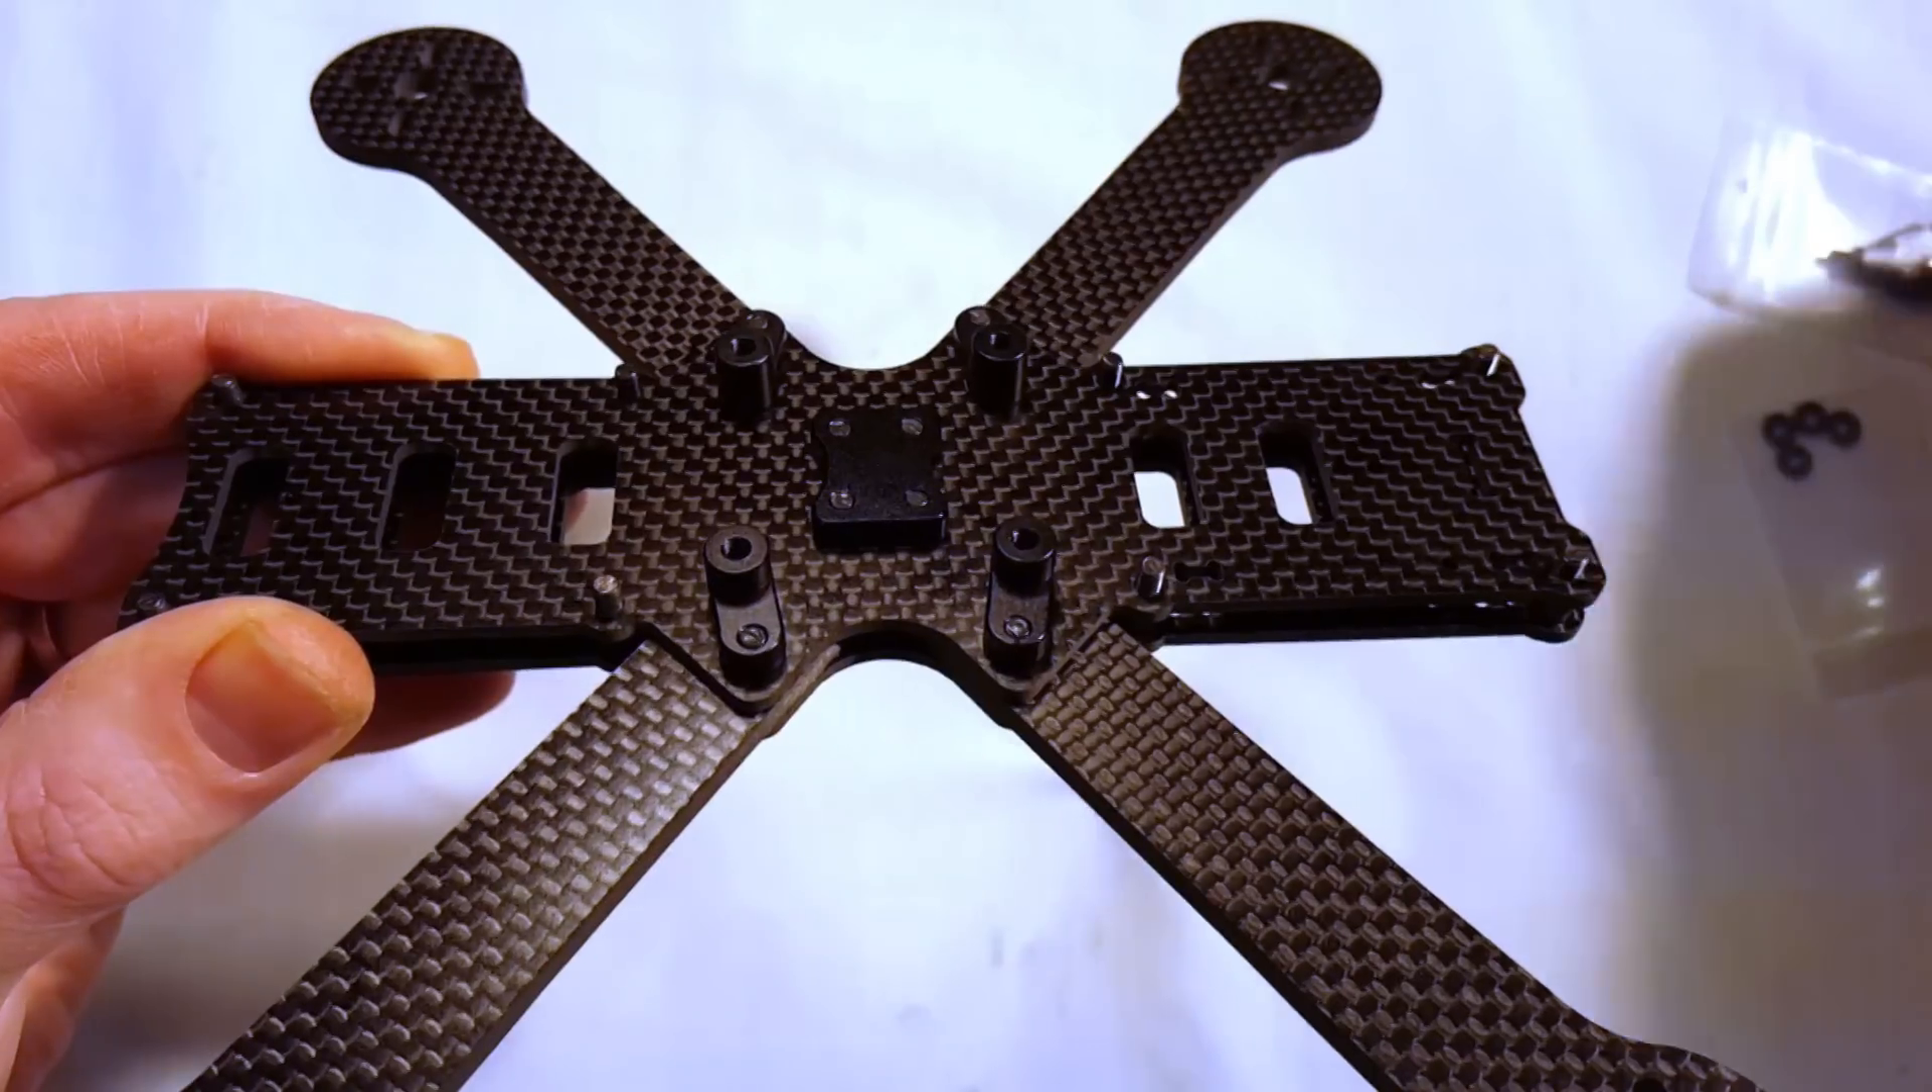Okay so i've got all four of those standoffs put on got that middle piece screwed in and that pretty much completes the bottom half of the build.